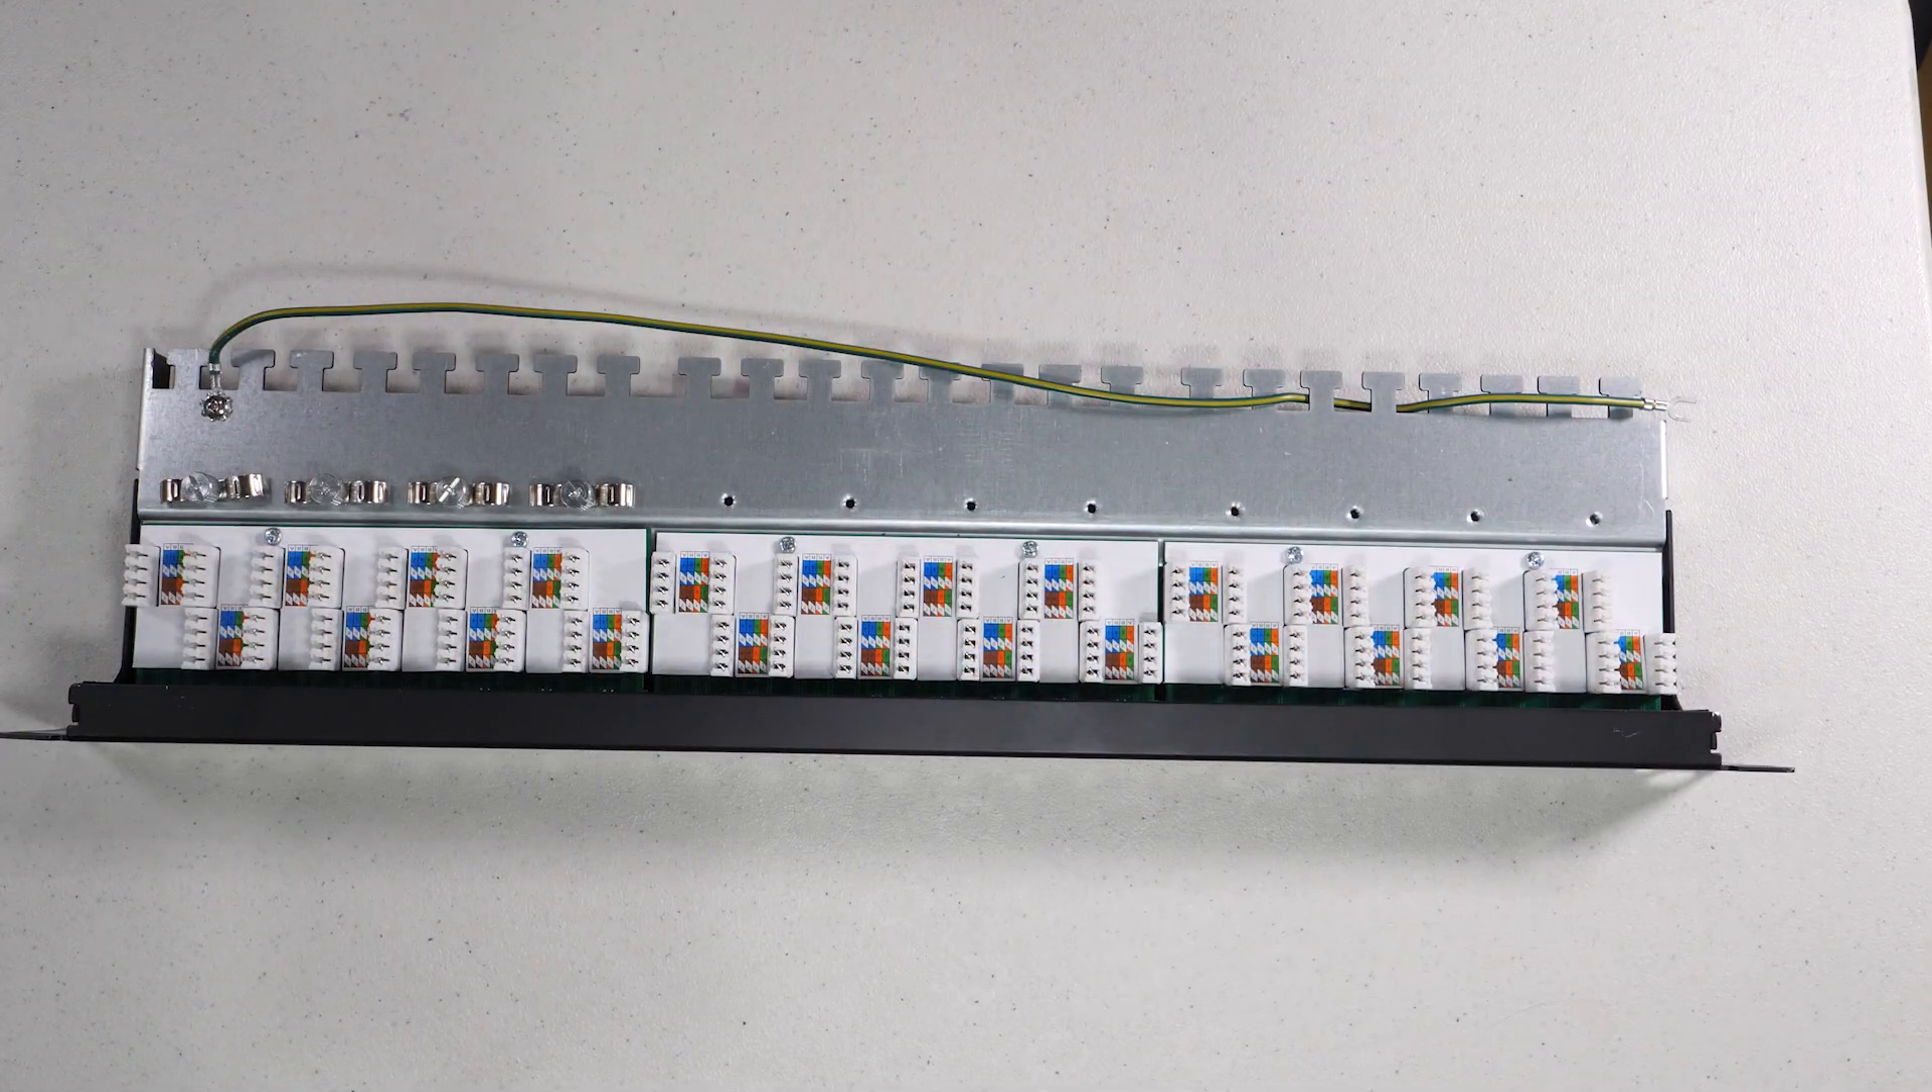As you can see from the top here, all the connectors are pre-installed.